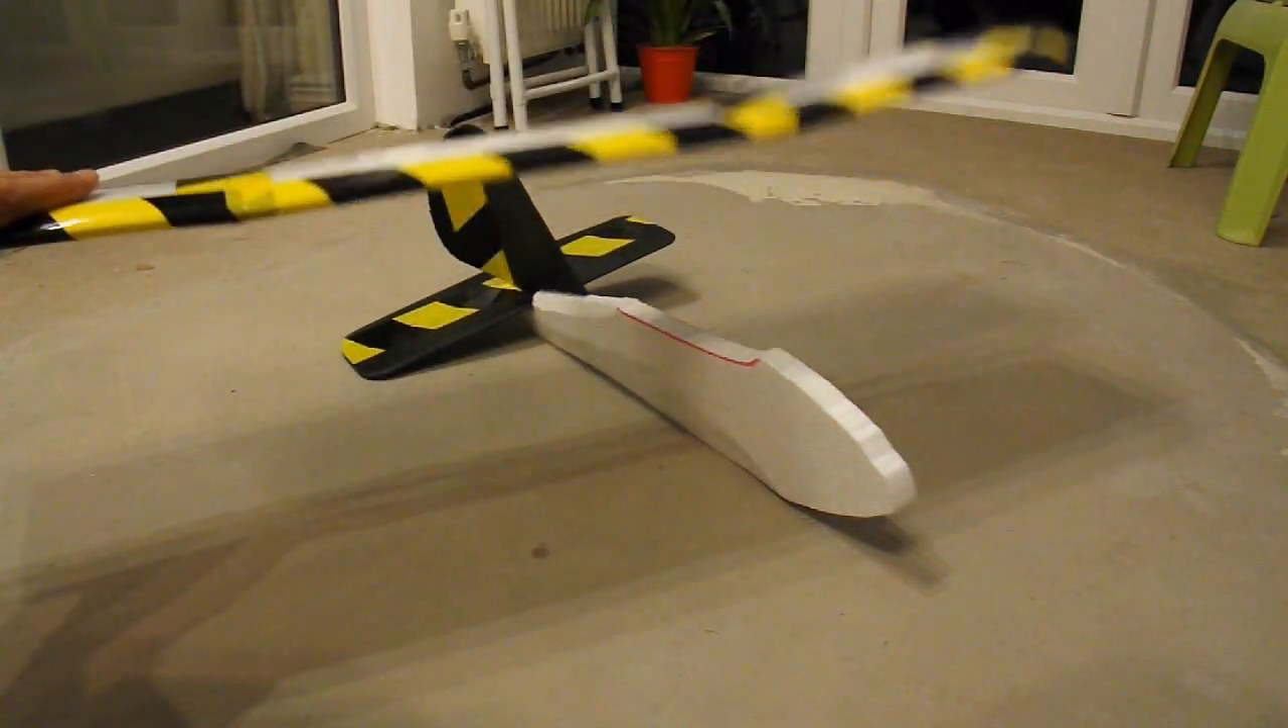So I've covered the wing in tape. I haven't fixed it to the fuselage yet.